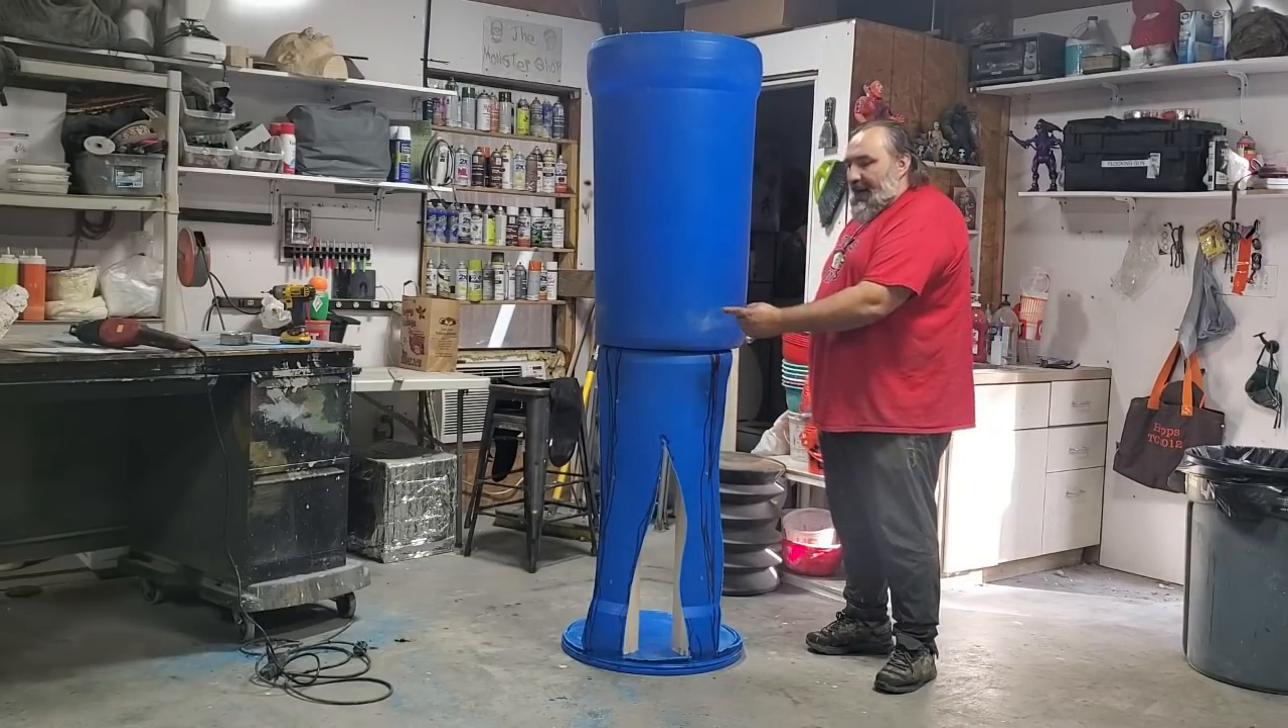I have now set the top of, well the other half of the barrel on top of this half of the barrel.